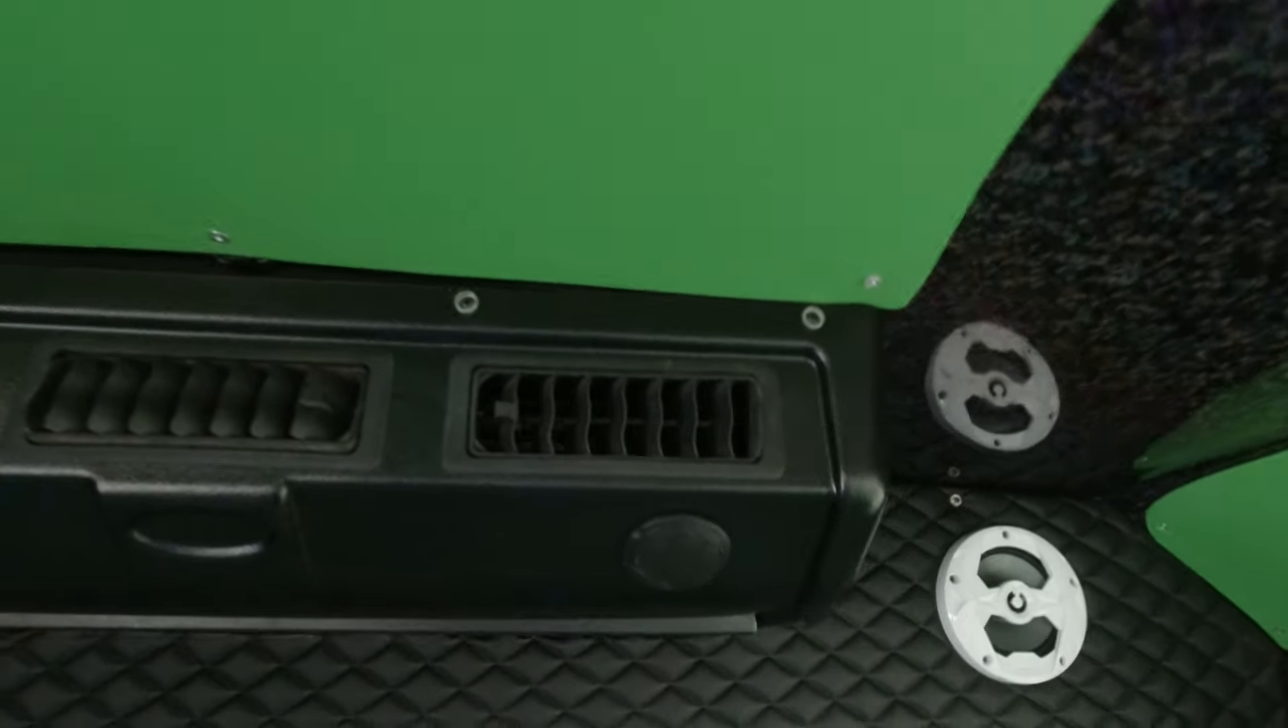Have the AC cover up and mounted. I did paint the little caps that go on those.